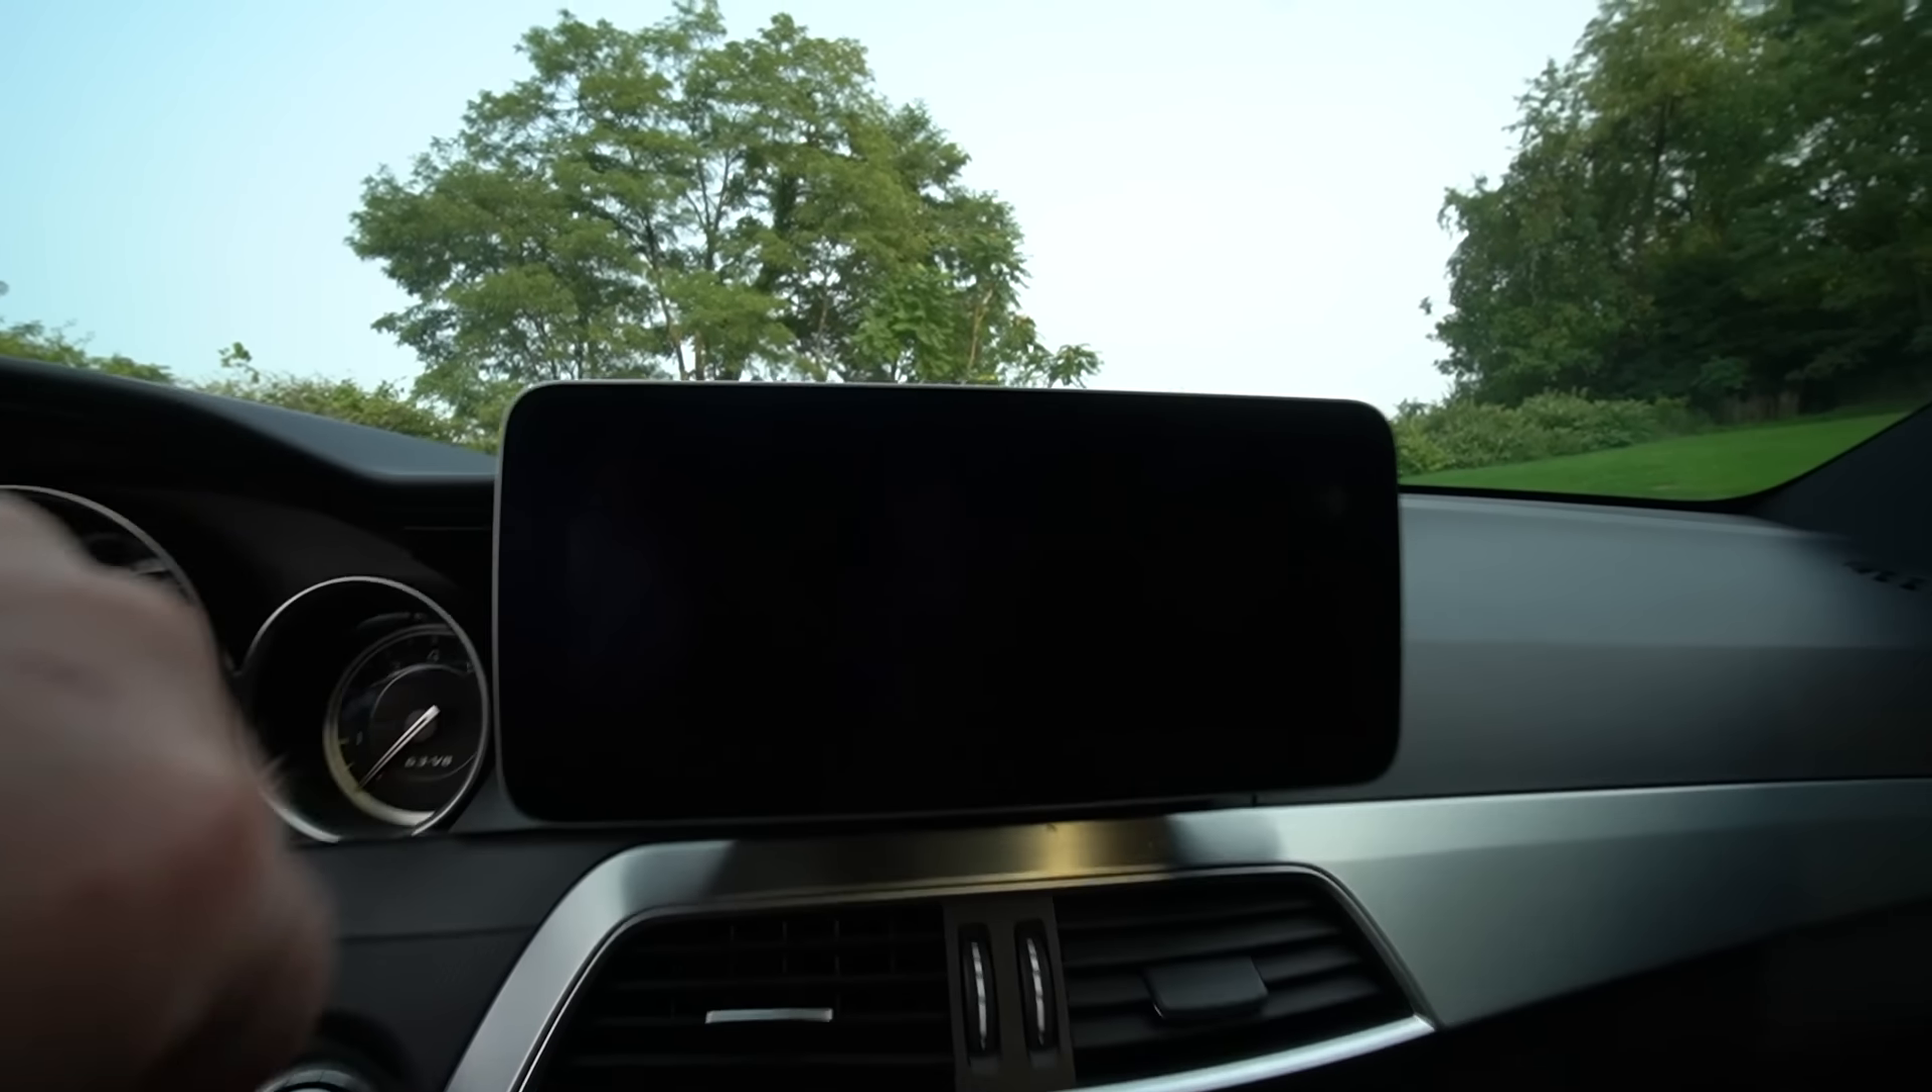Alright guys, so we are done. The screen is finally on there and it looks phenomenal.